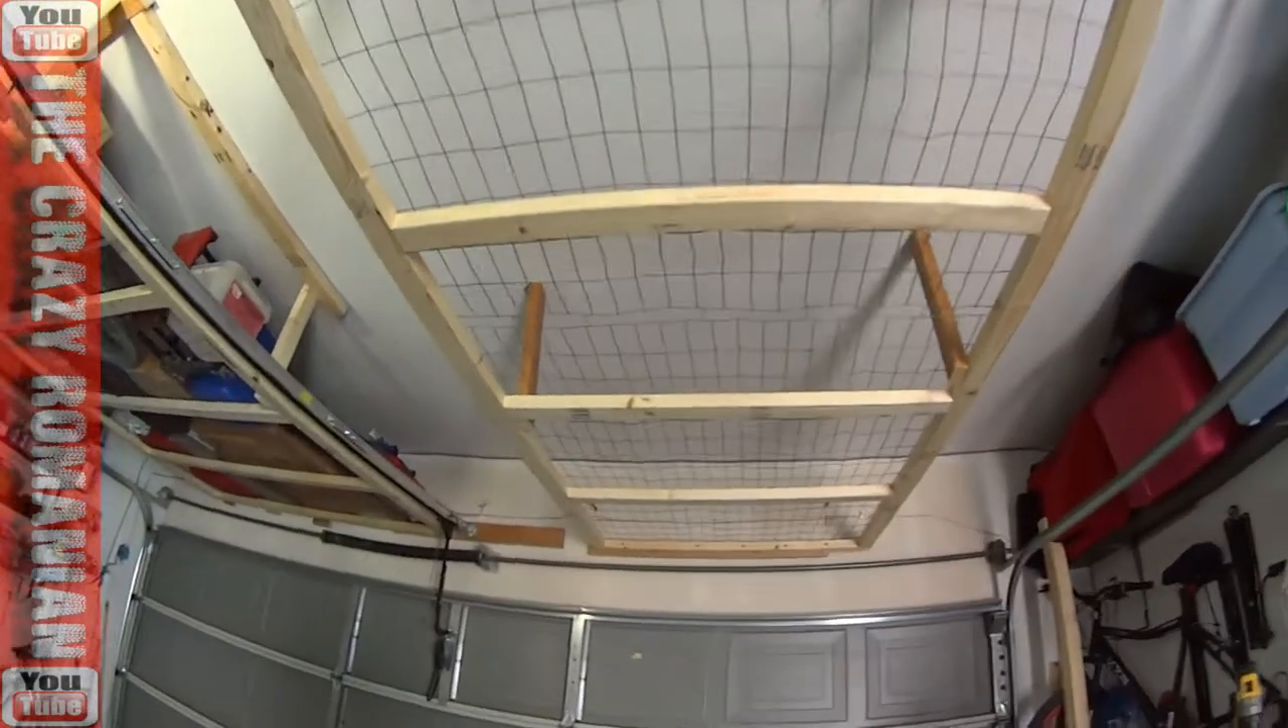Shelf is up everything is bolted together and I'm just ready to just throw some boxes up there.